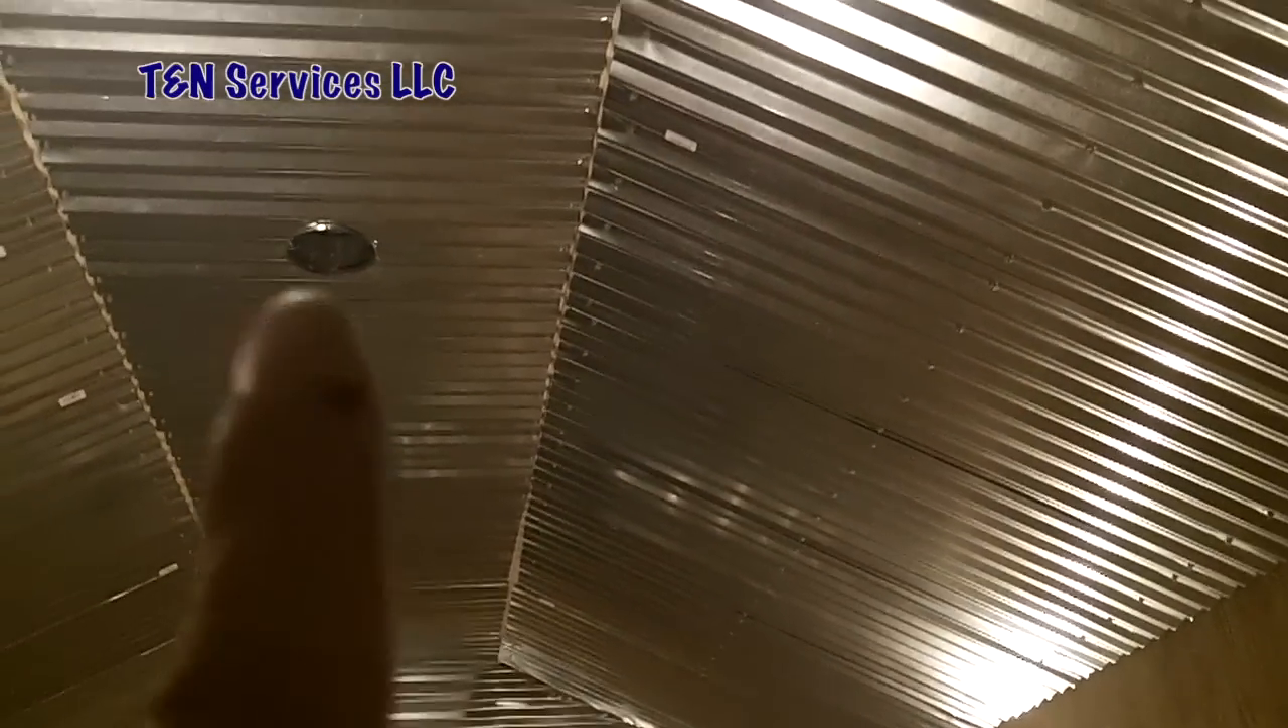All right well the ceiling is done I just have to pick up the trim pieces right there where the seams are over there.